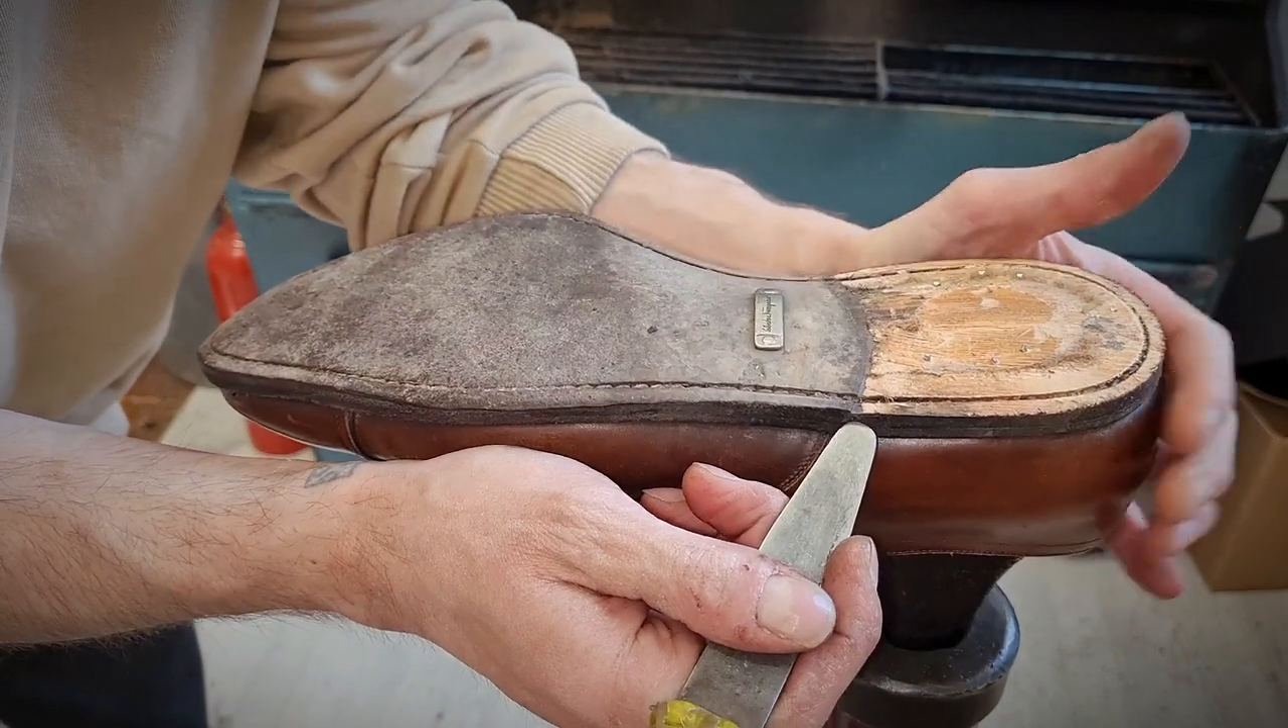The heel block is off now.